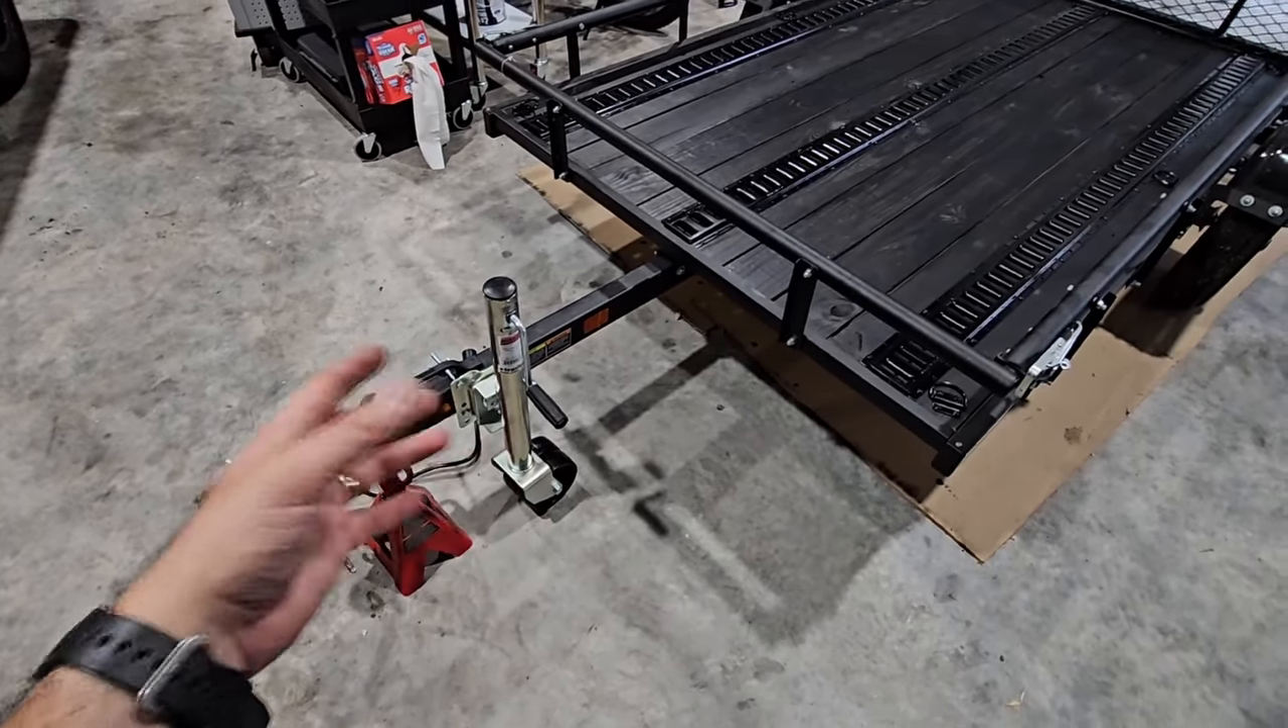So we mounted the front rolling tongue jack up here.